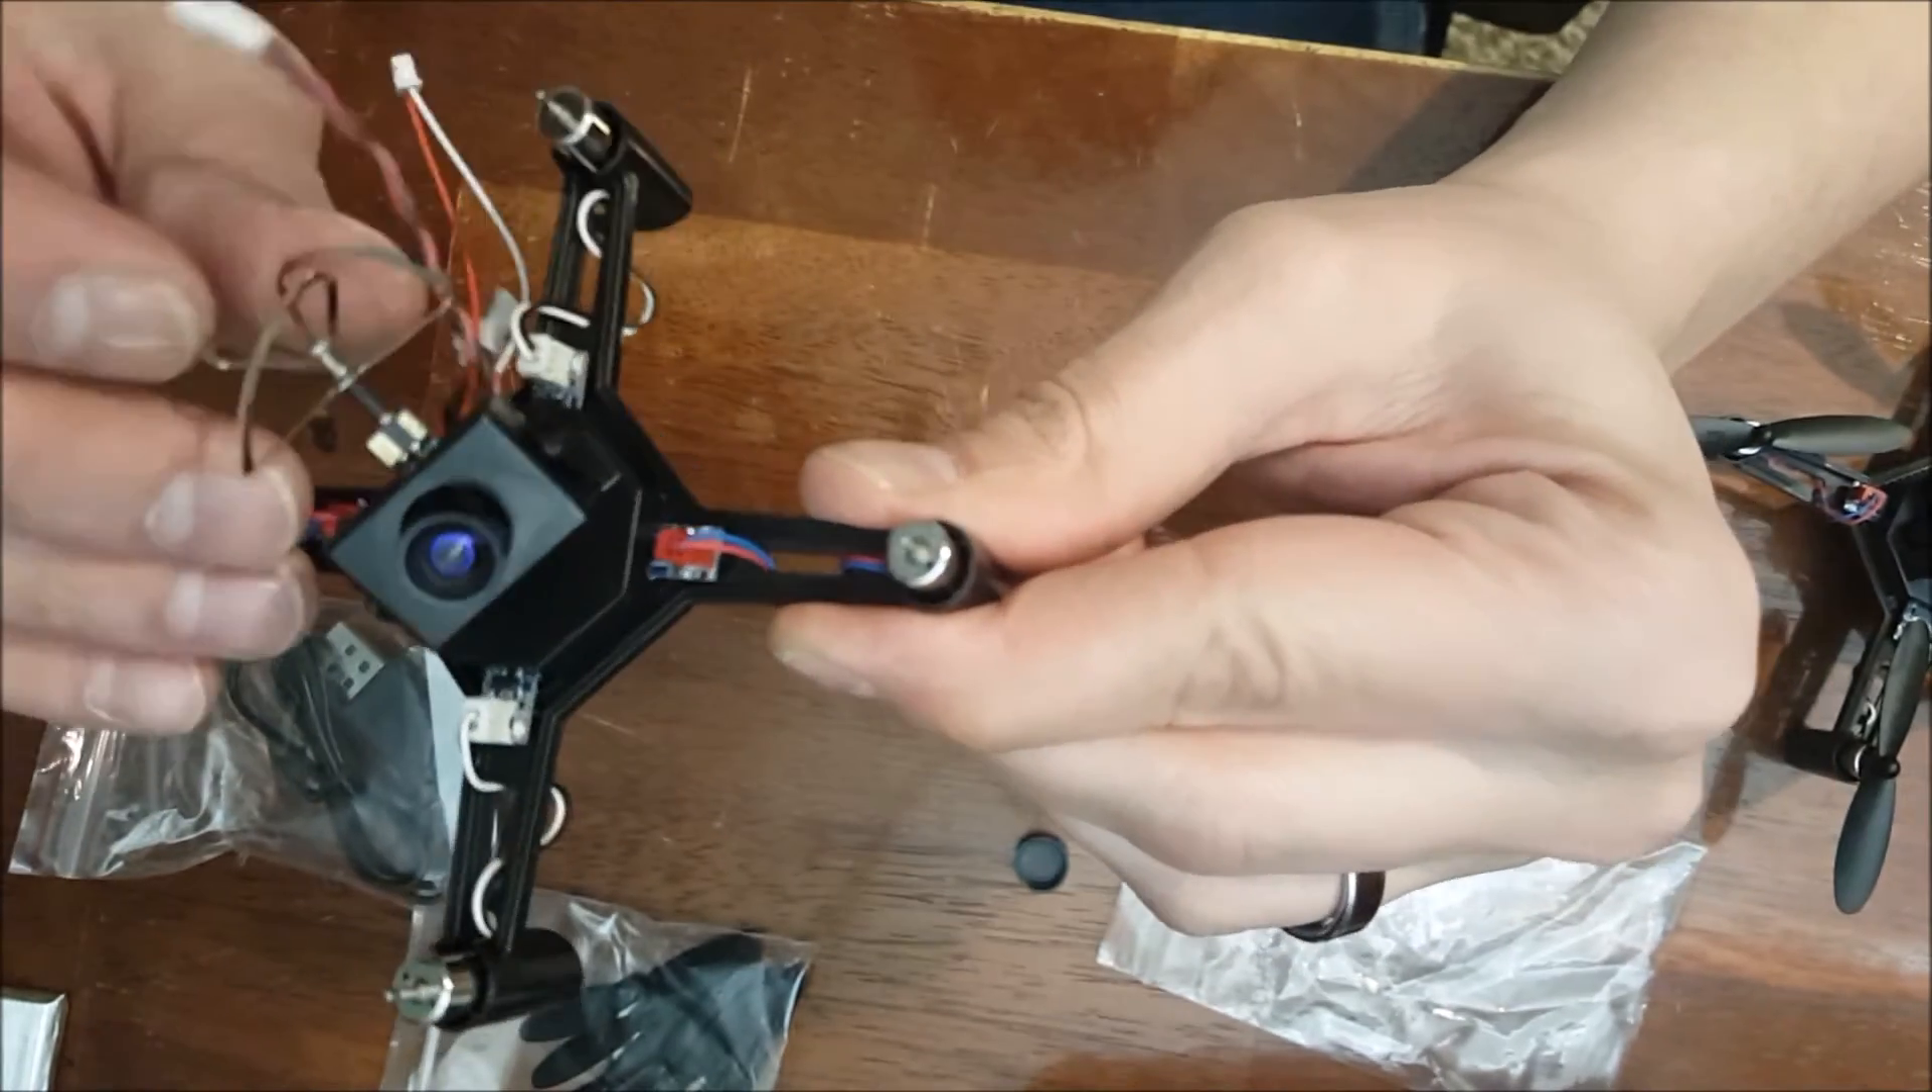So, we've got our camera on now. That's looking pretty good.